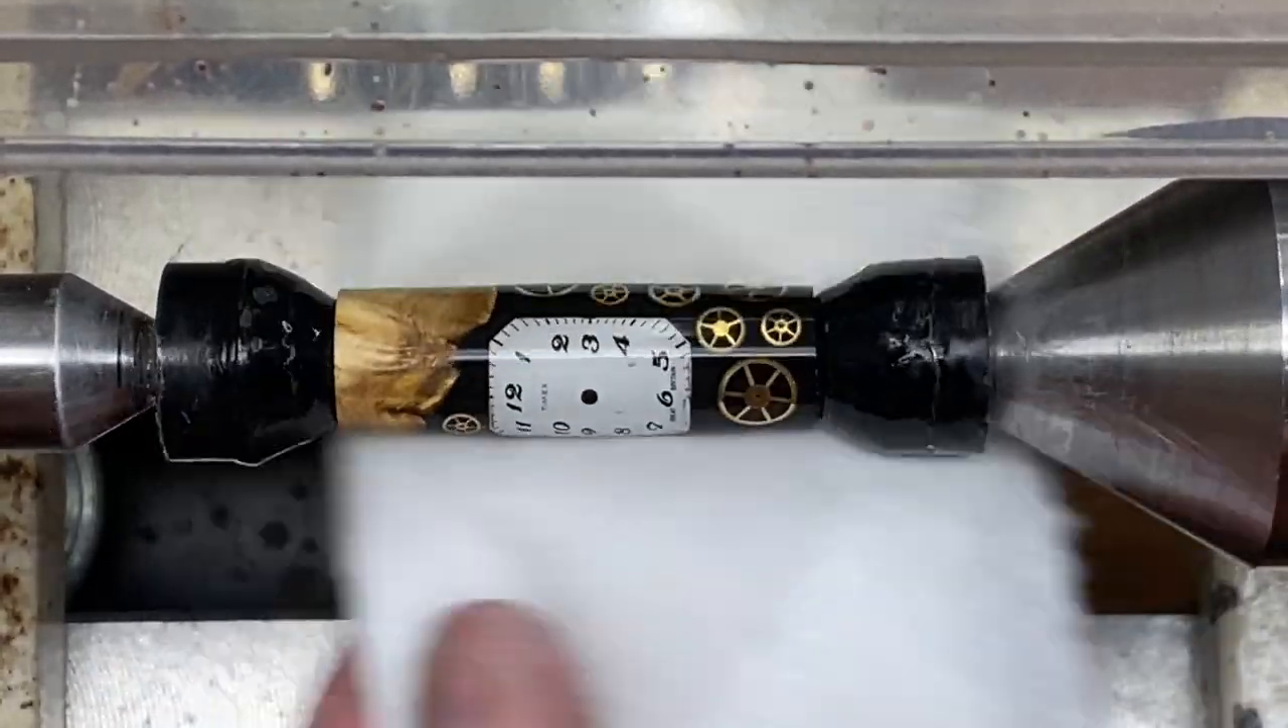Got the blank mounted between my nonstick bushings.